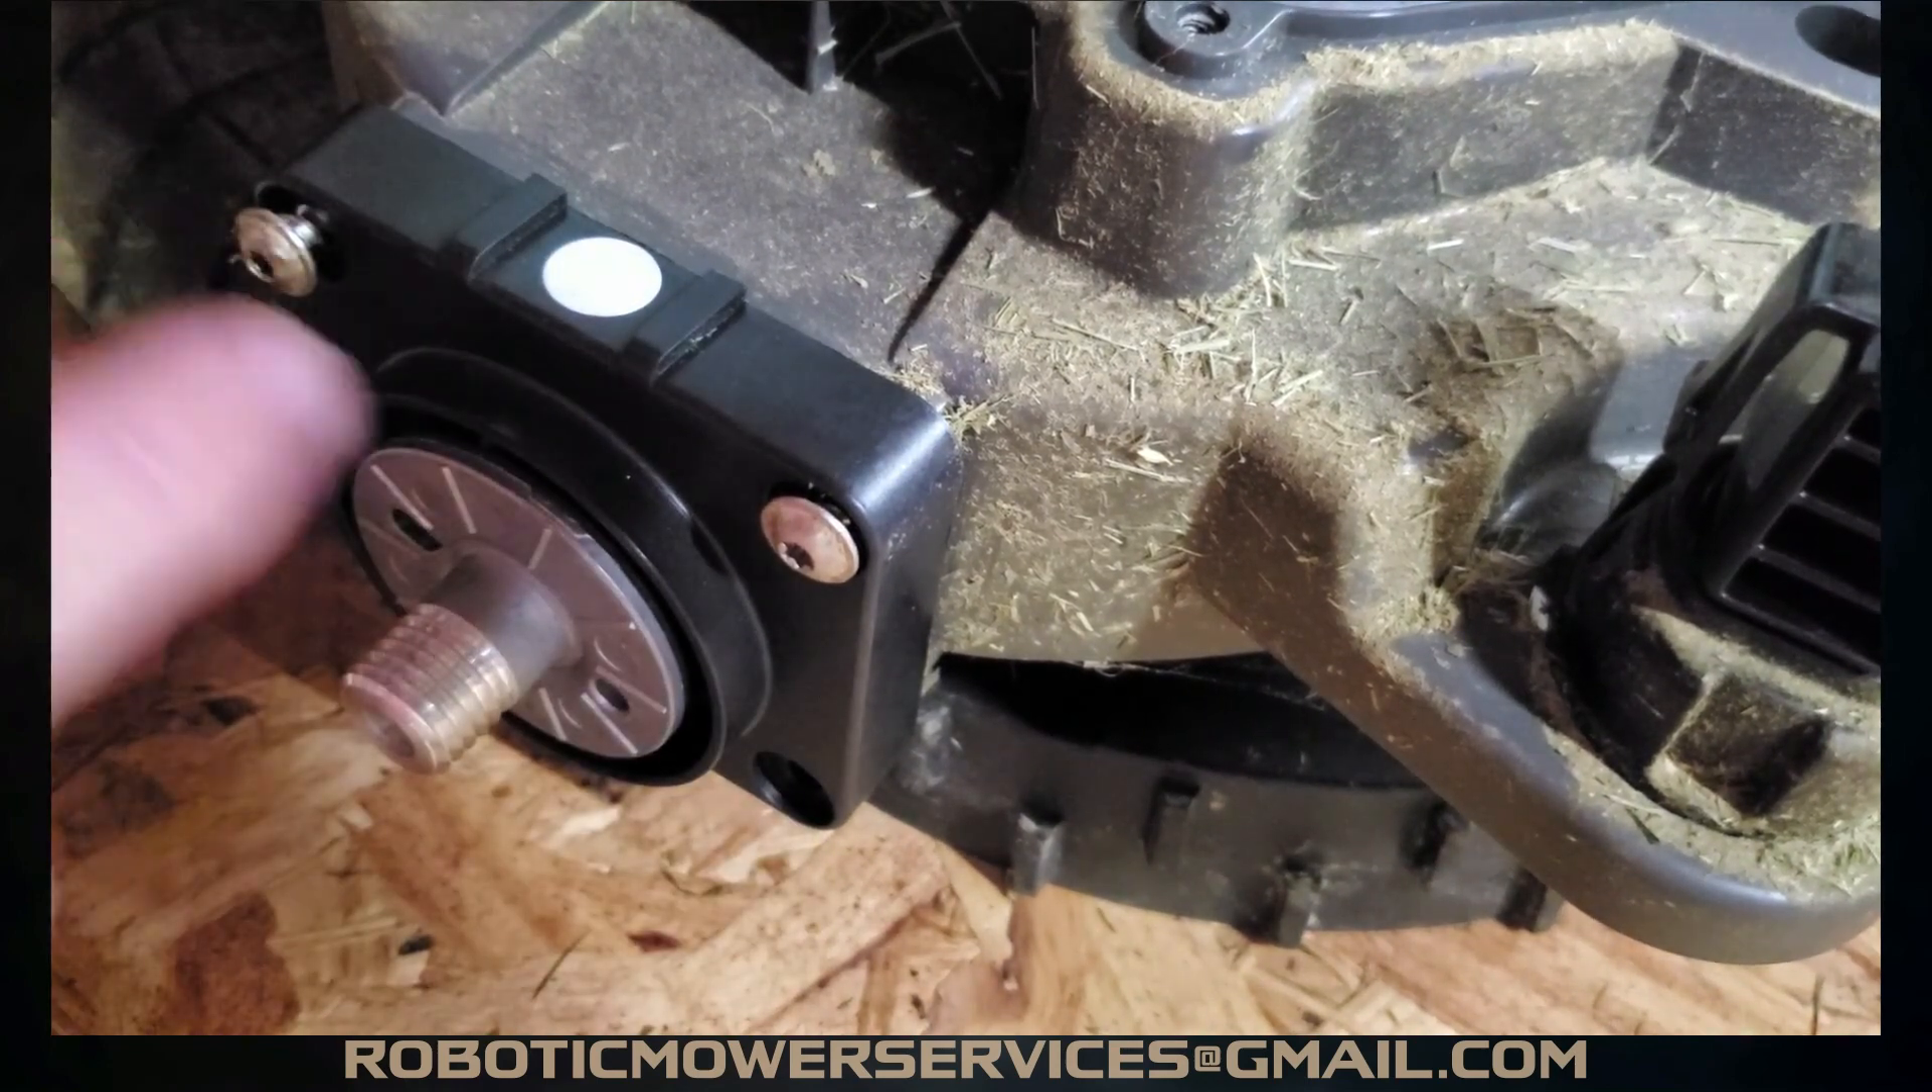See you have you have room for this this wheel motor to wiggle around there and i have i have two of the screws in there.